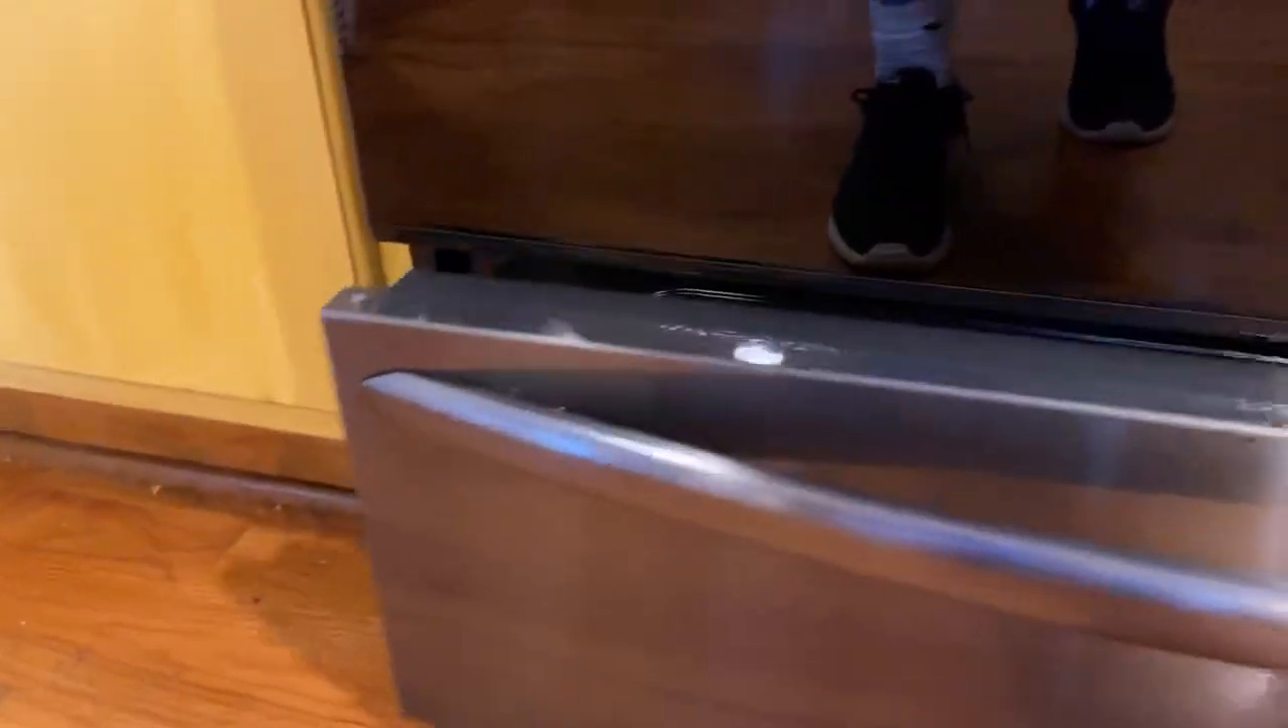This storage drawer doesn't shut all the way.